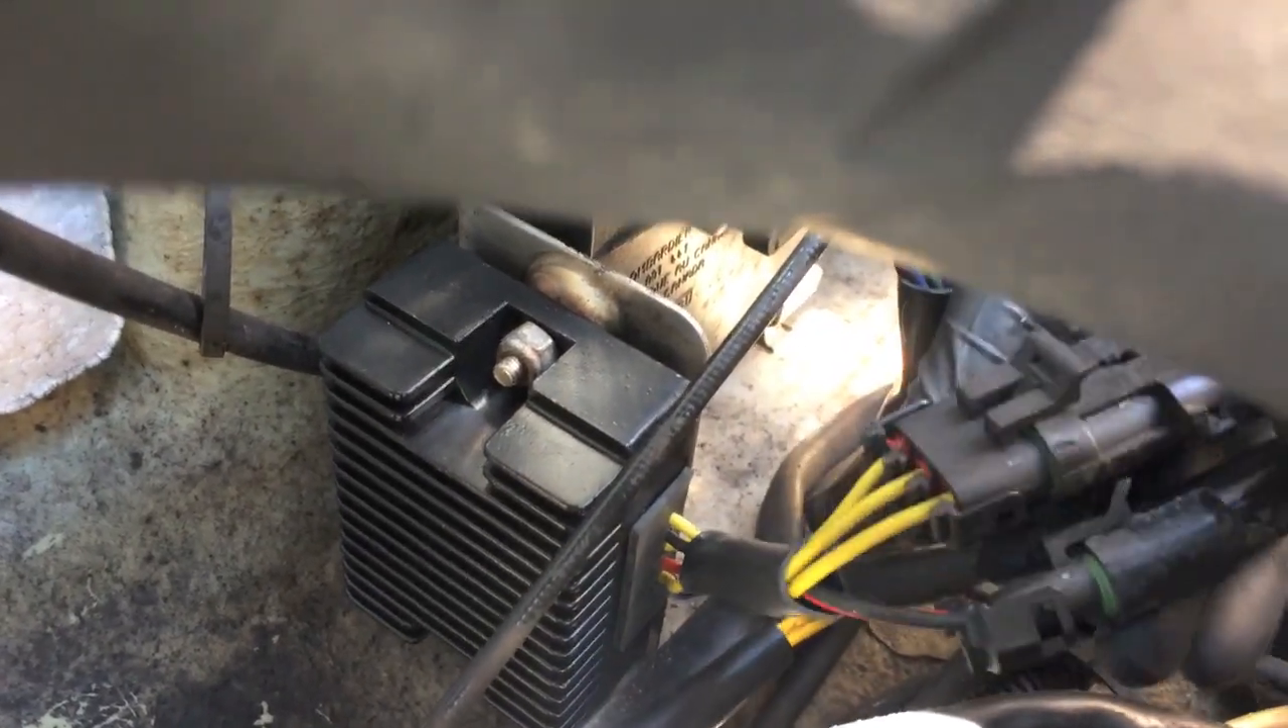New rectifier is installed and secure. The electrical connections are back in place and we are going to now put back on the hoses and connect everything as well as the cotter pin.